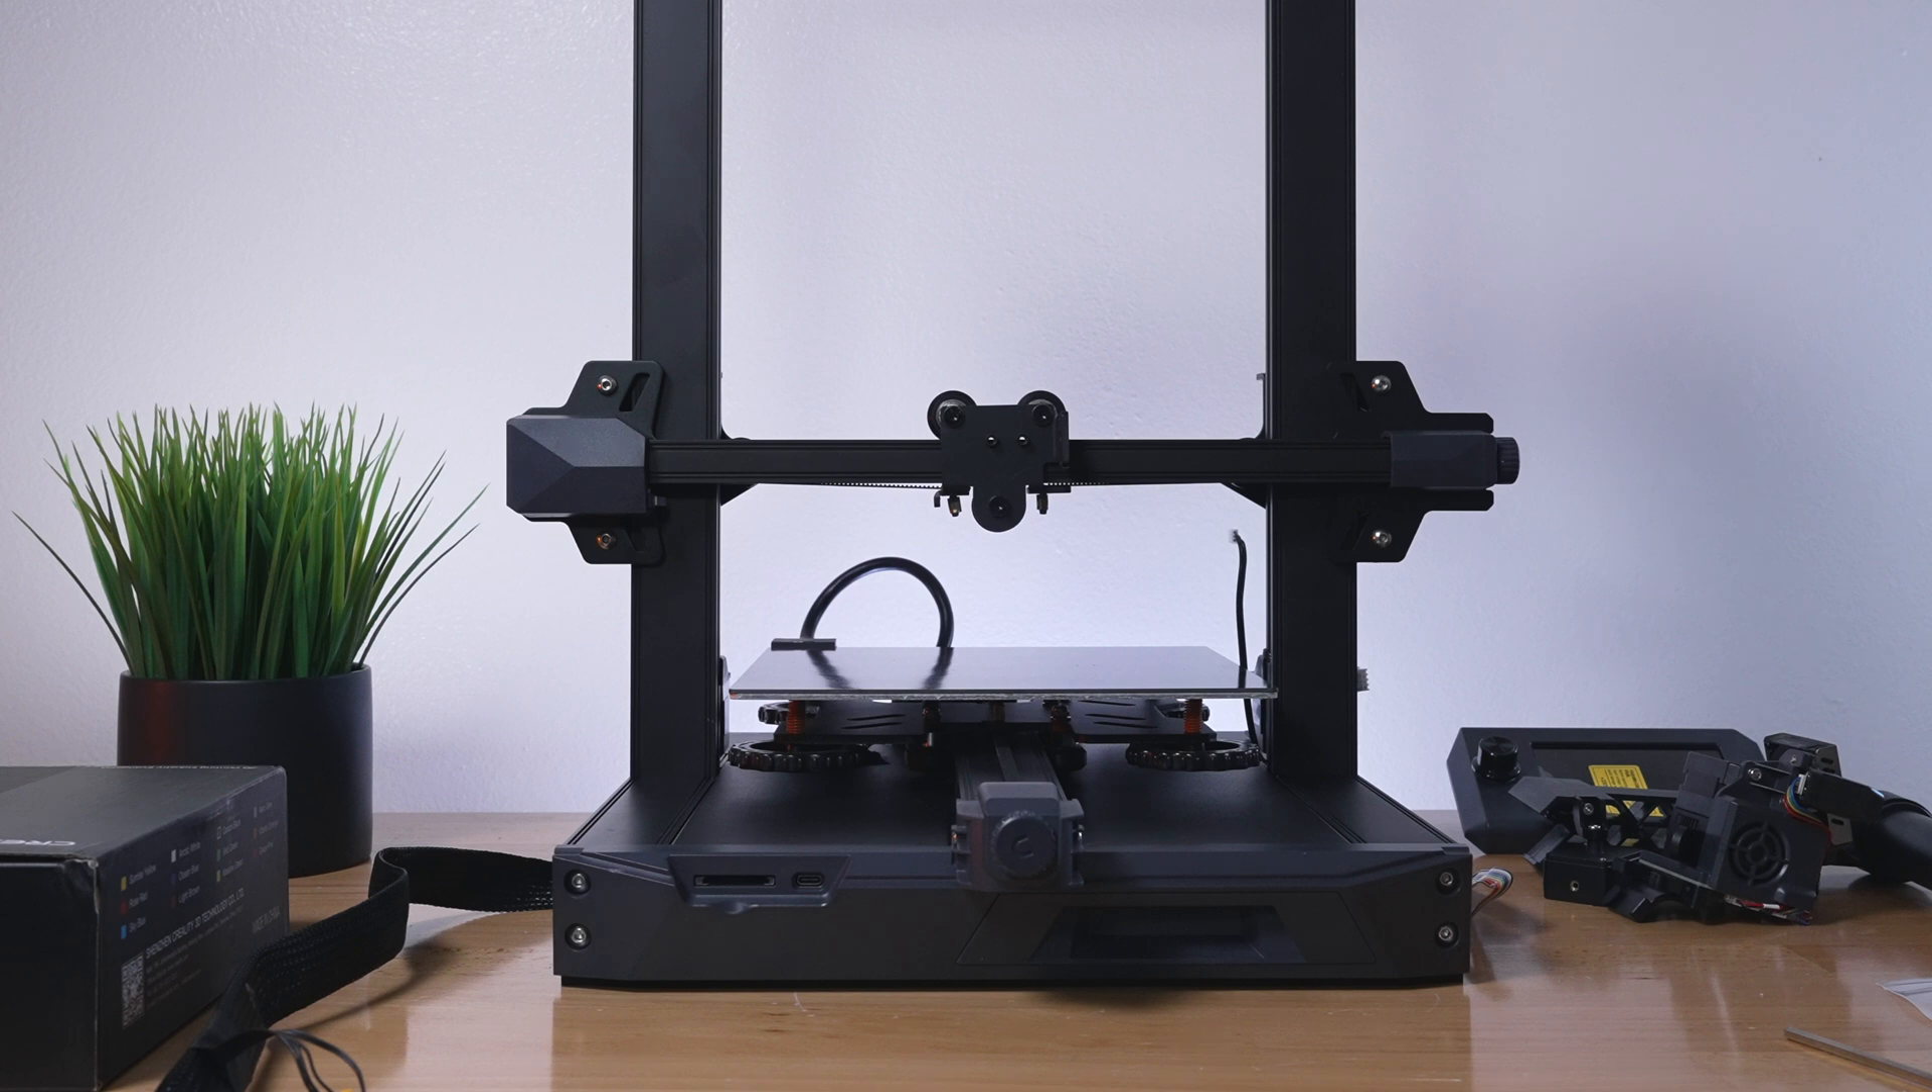And as simple as that, we got the upper portion connected to the base.